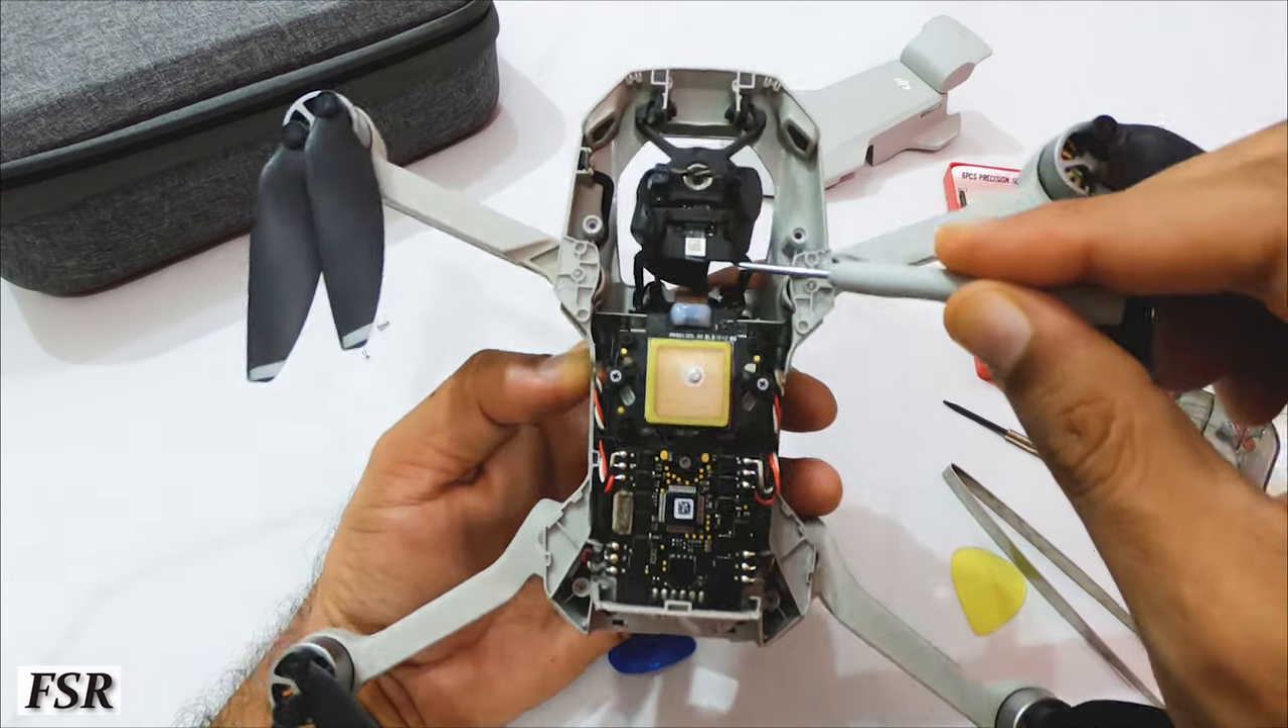This is how half of the Mini looks after top cover is removed.